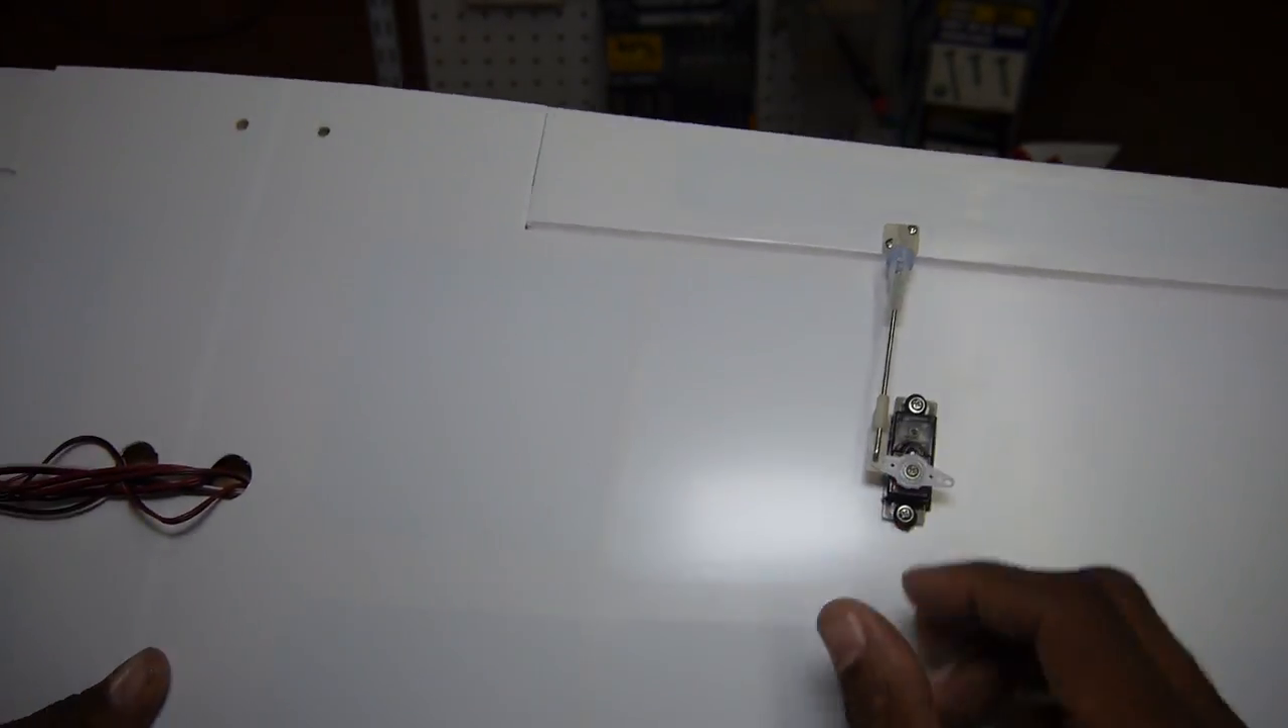Aileron servos are pre-installed as is all the wiring for the lights.